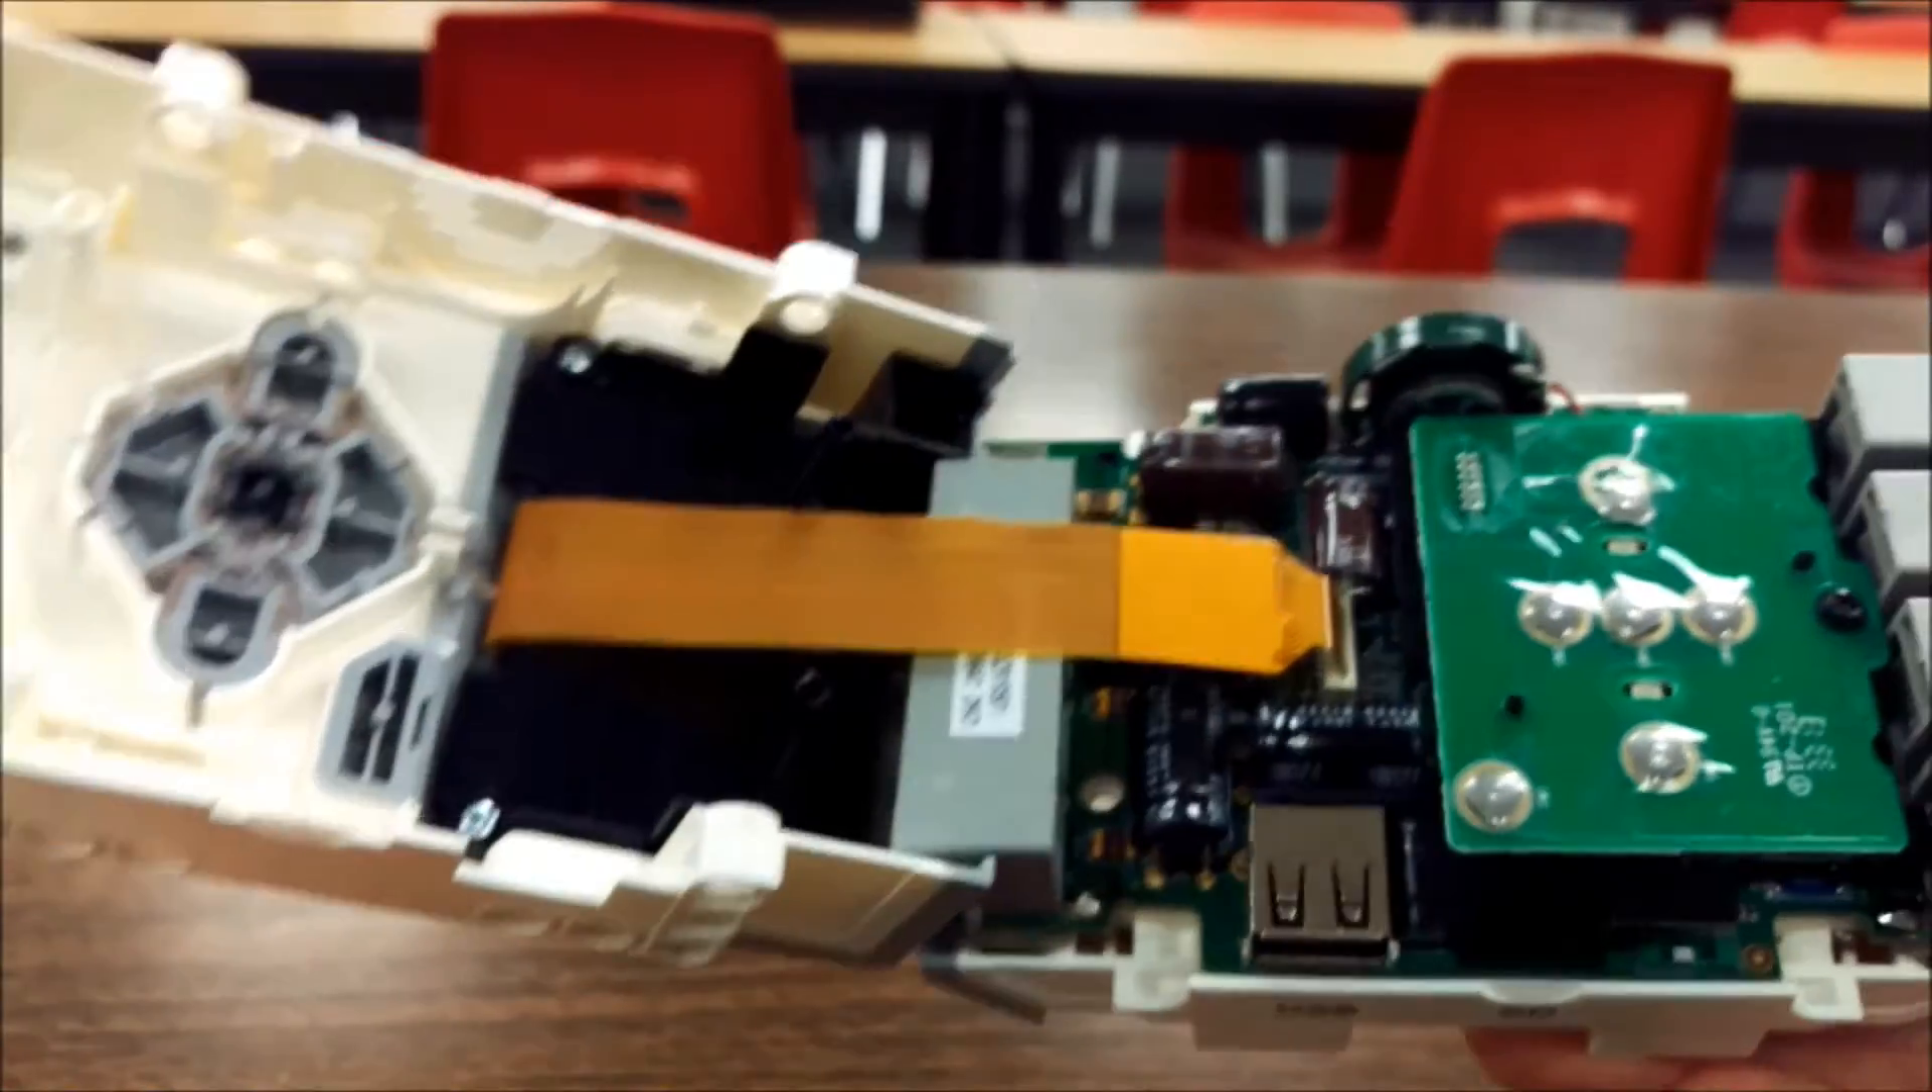Okay so I've opened up the EV3 brick here.